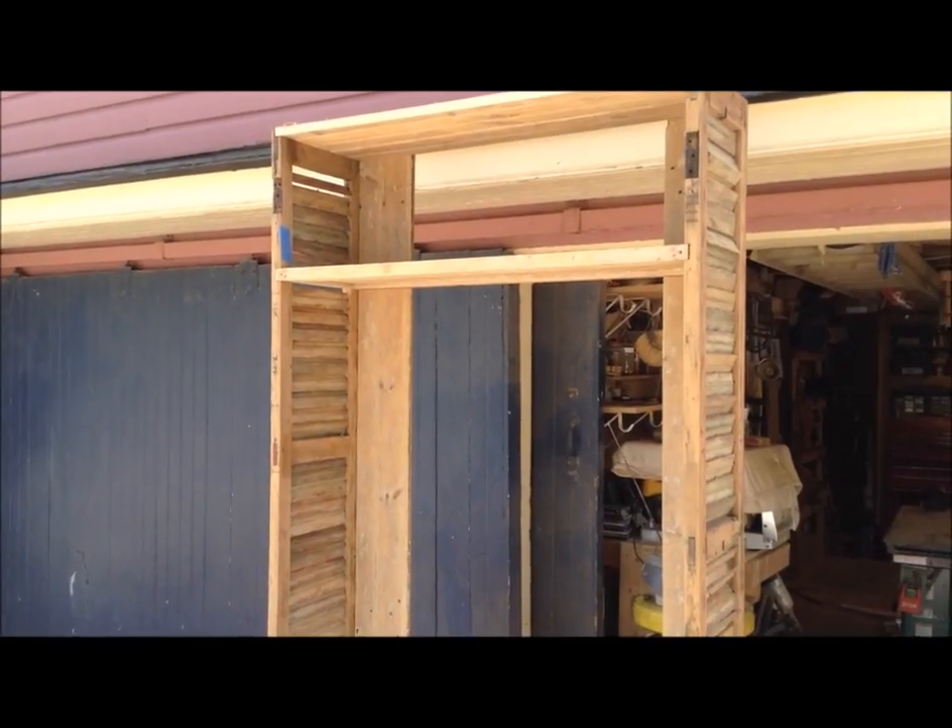So I have my shelf in place and that shelf ended up being about 12 and a half inches deep by 39 and a half inches wide.